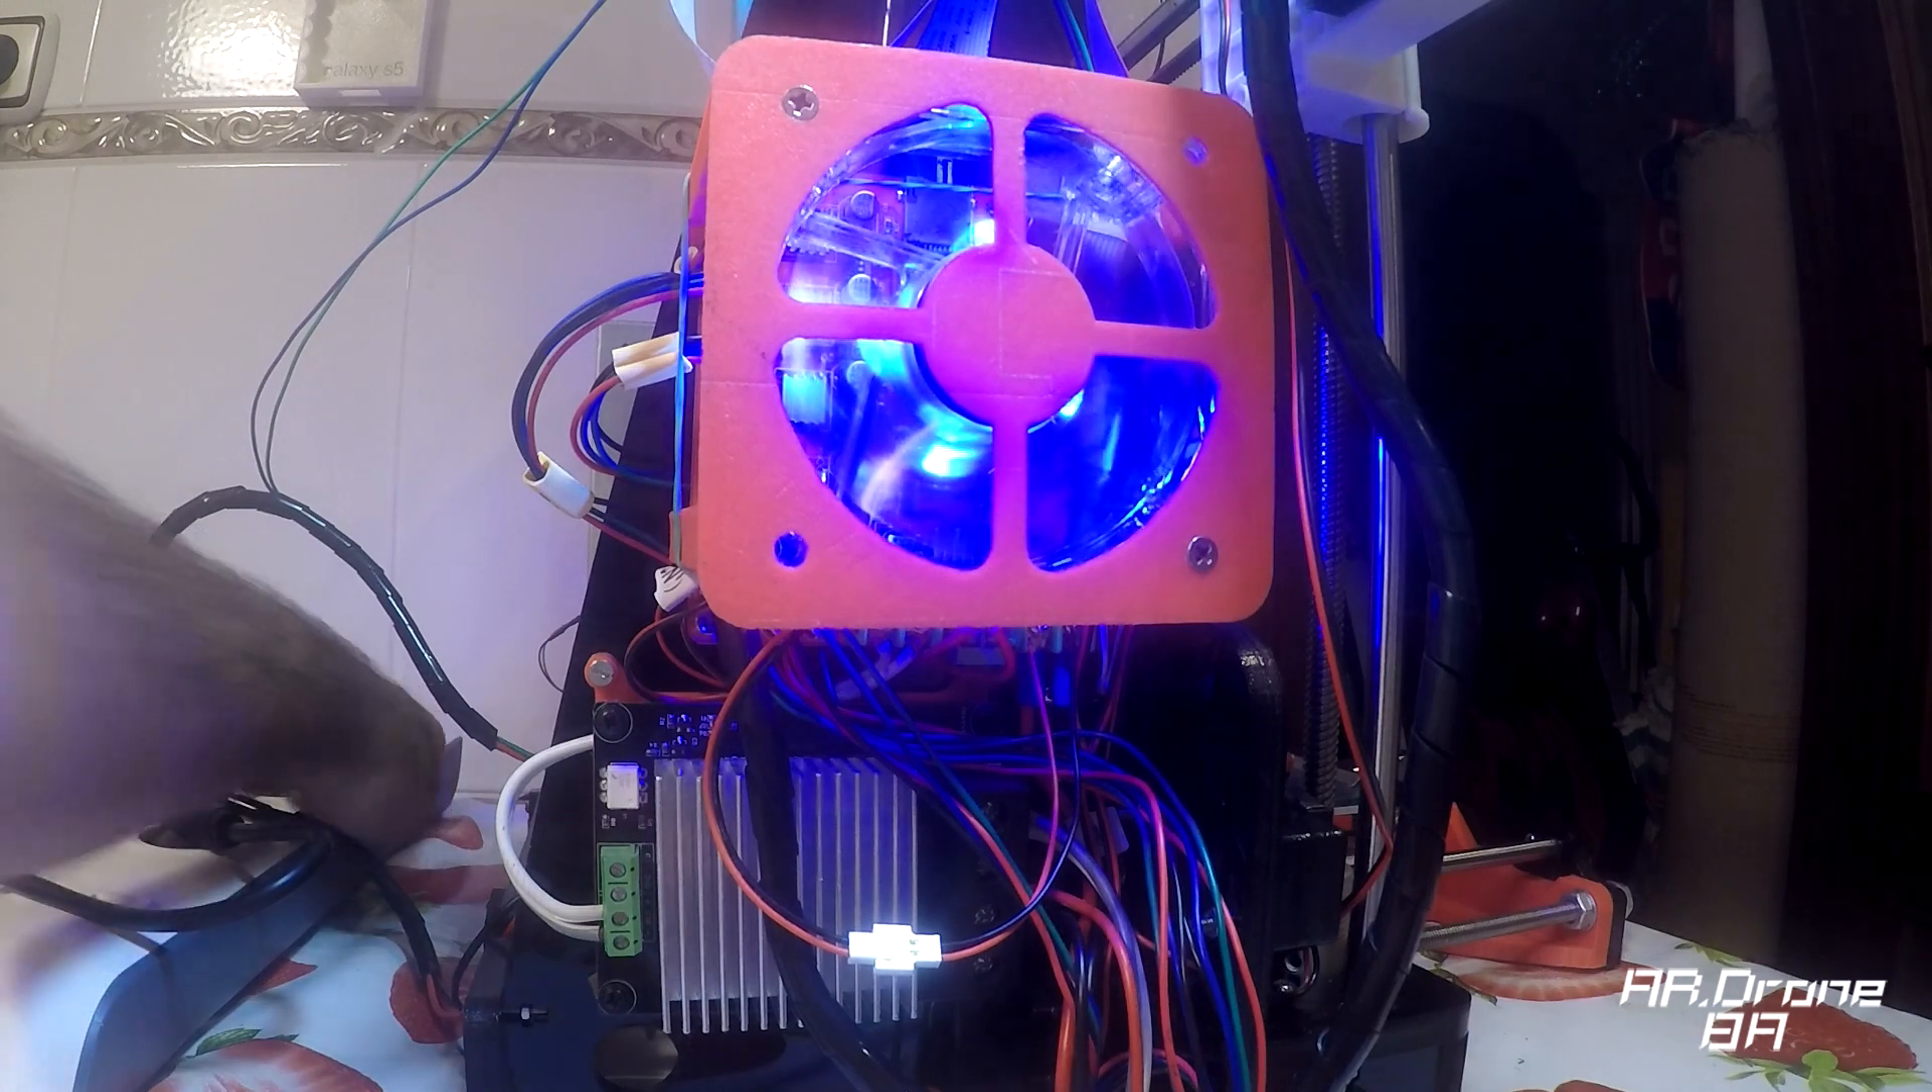Una vez terminado ya tenemos colocado nuestro sistema de refrigeración para la placa.